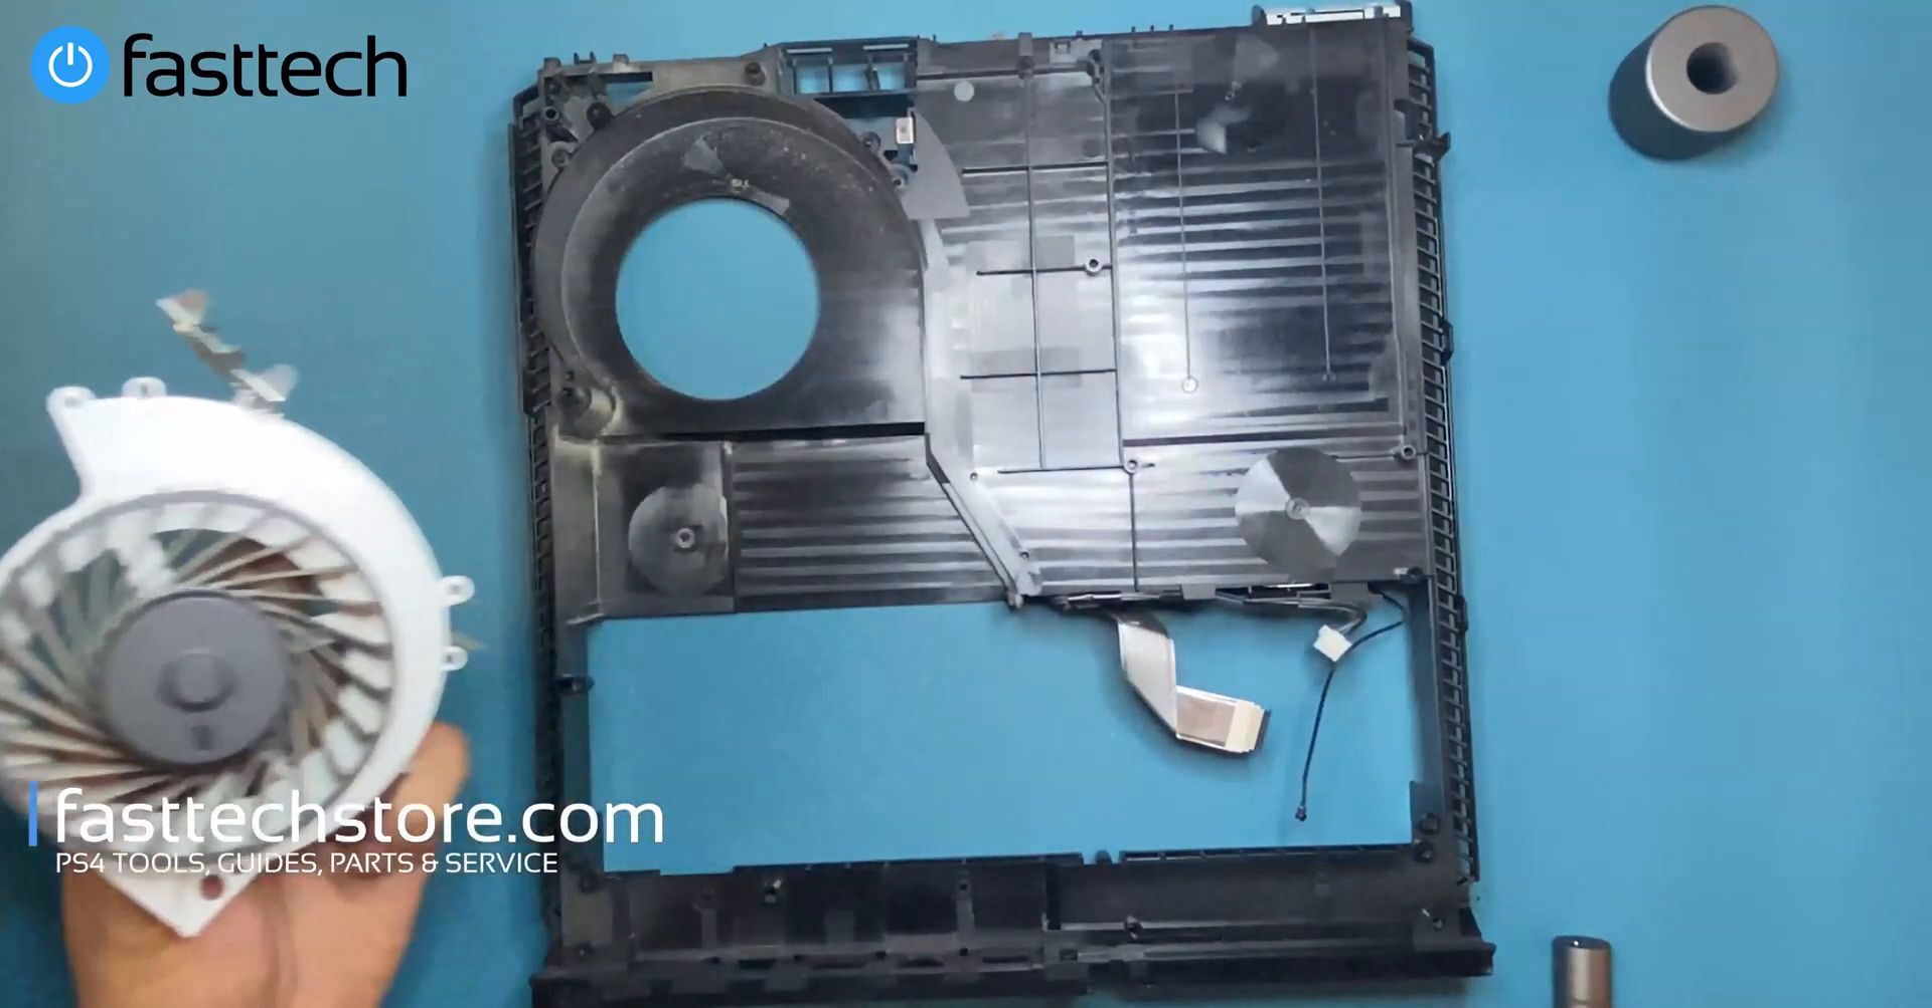Now that we've removed the fan we can clean out we can clean out the rest of the case.